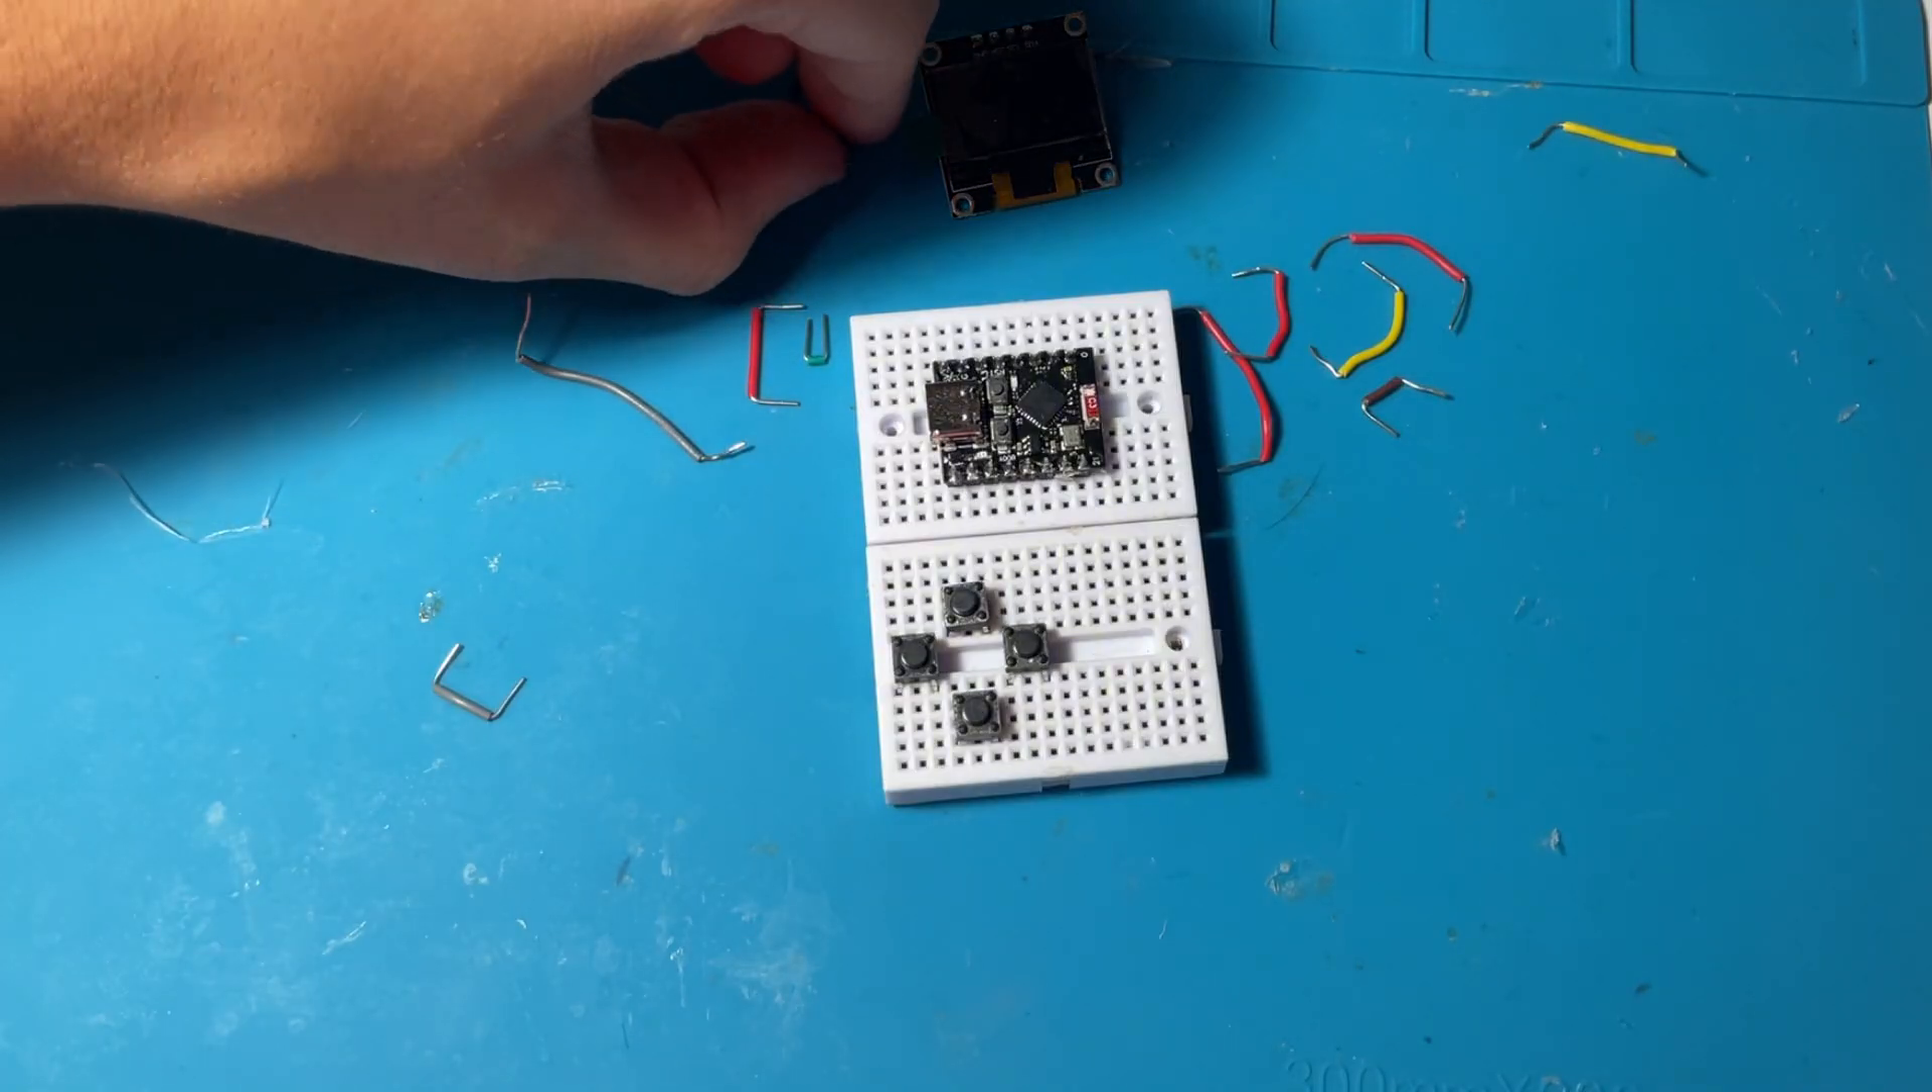And just like that we finished placing the four push buttons and now we are going to be connecting them.